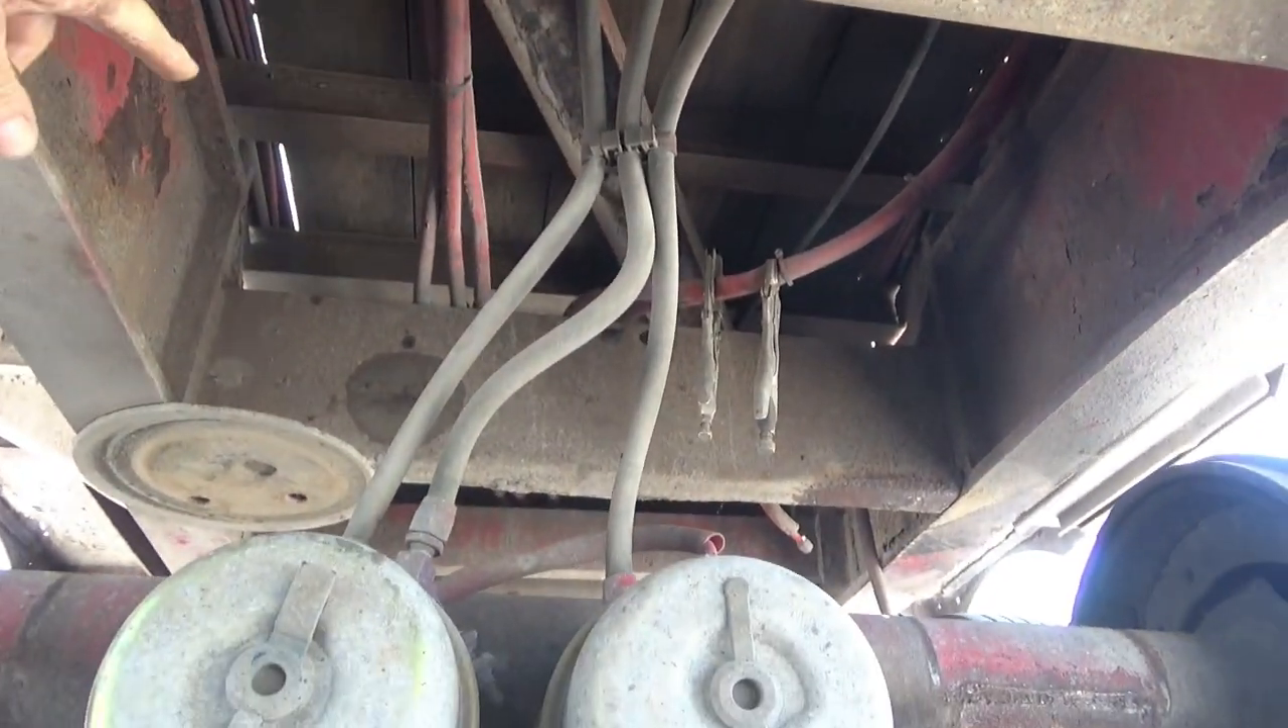The um axle itself I never took the brake hoses off they're still on there which is no biggie to take them off but I didn't do that.